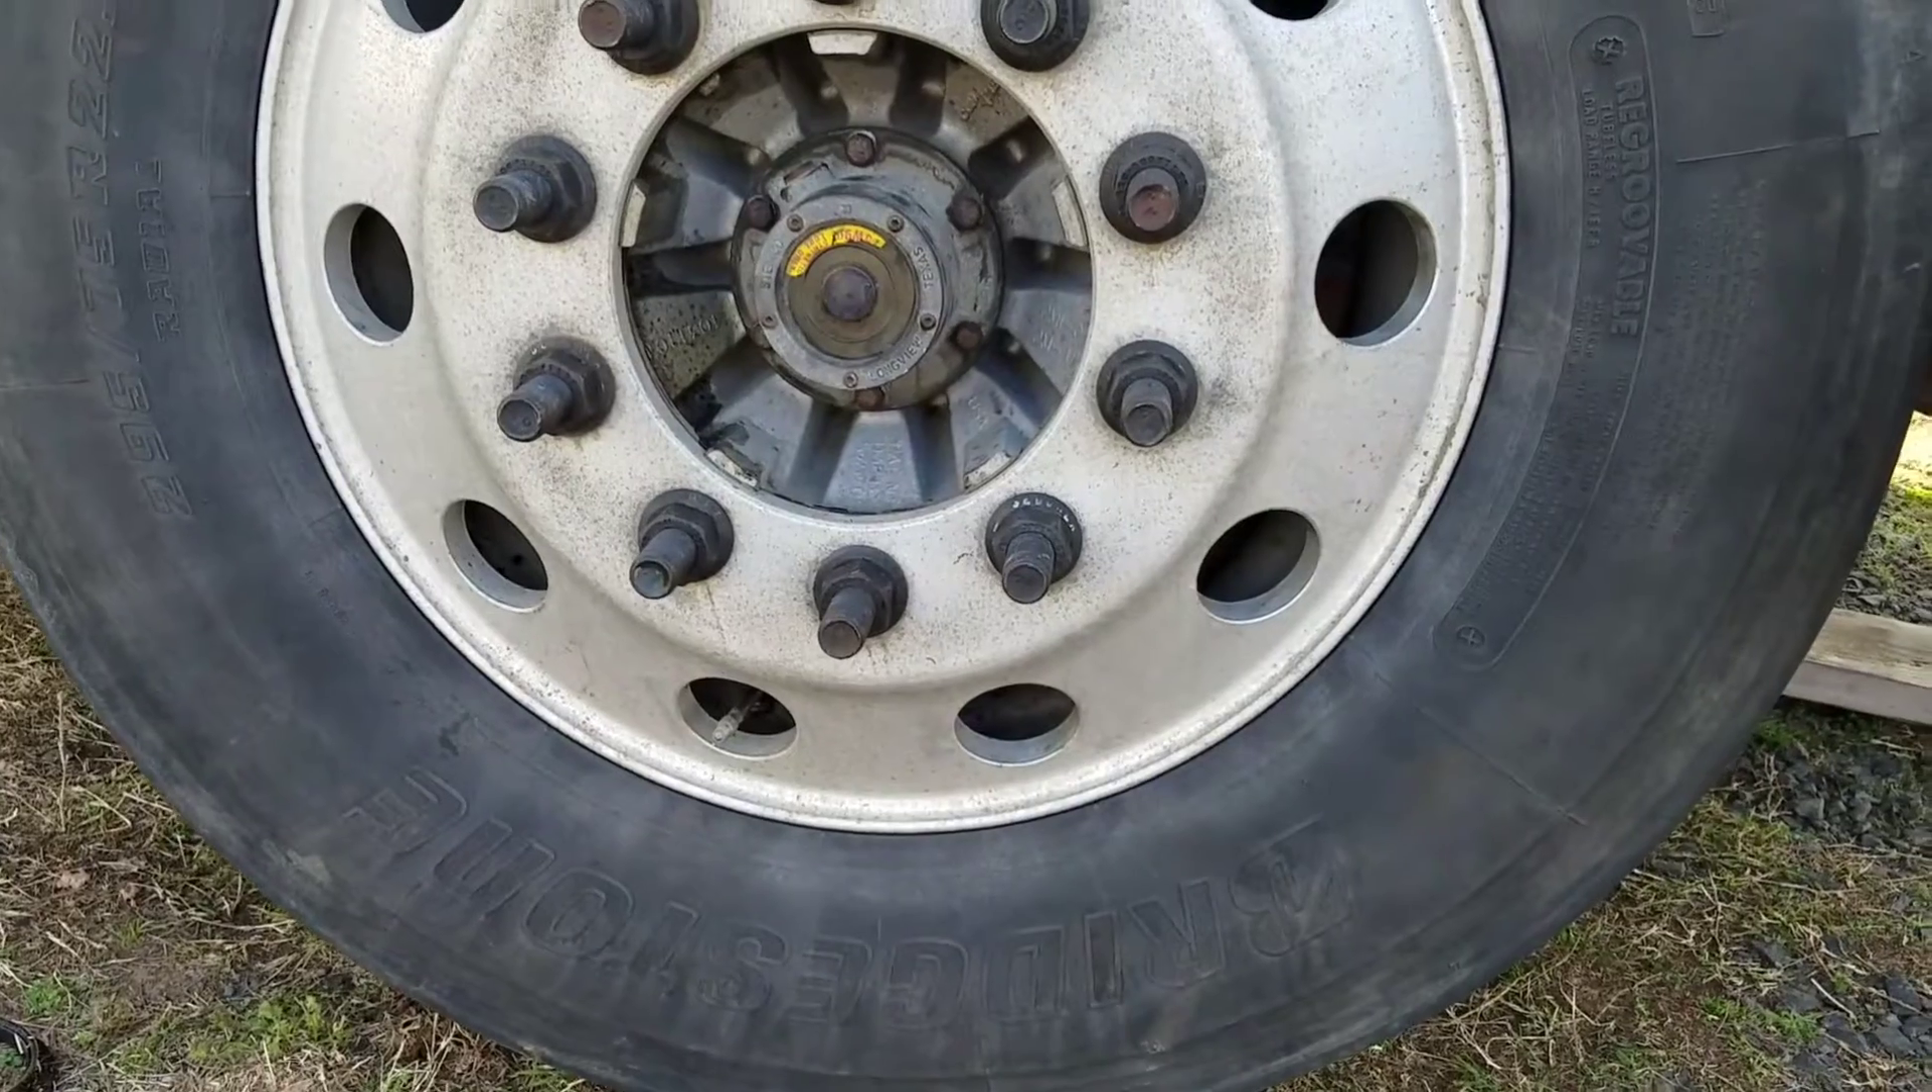Just got to put the caps on those lug nuts and torque the lug nuts.